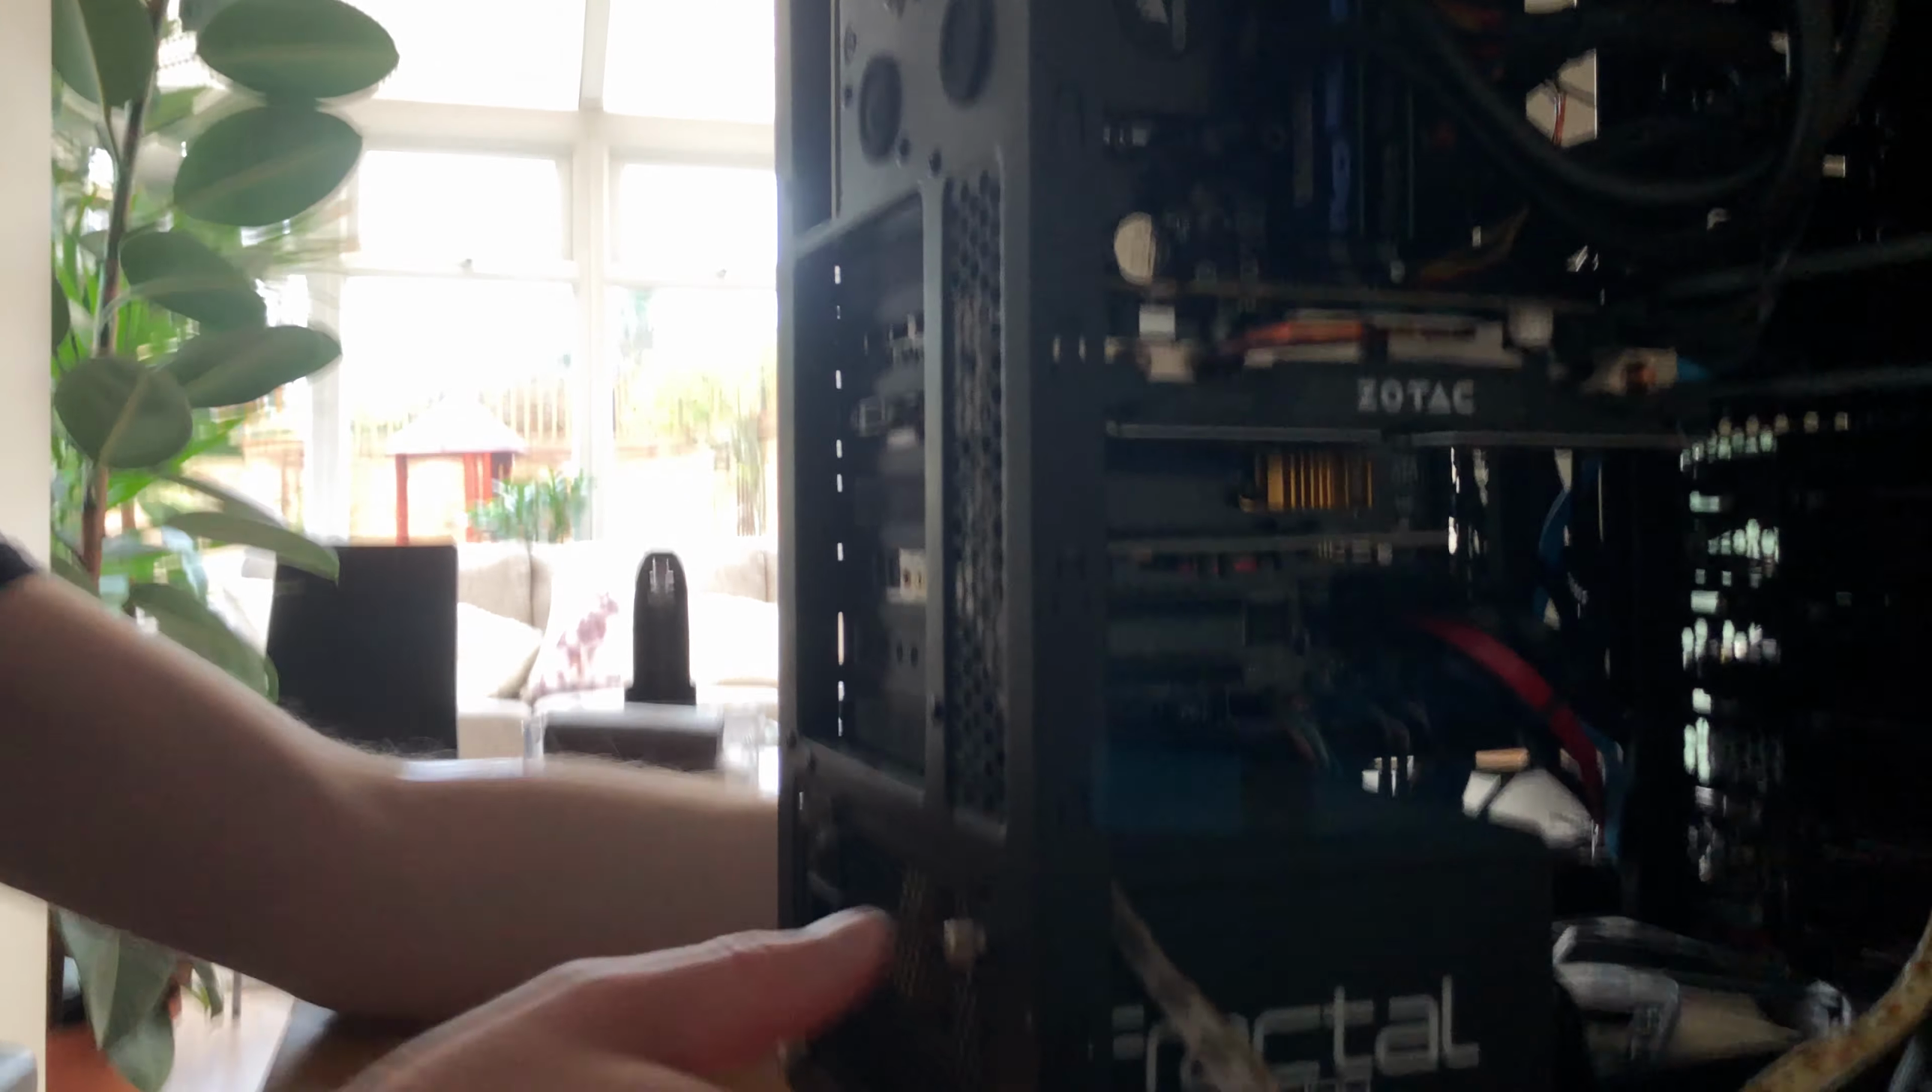So what I've done here I've just taken off the sides of my computer.